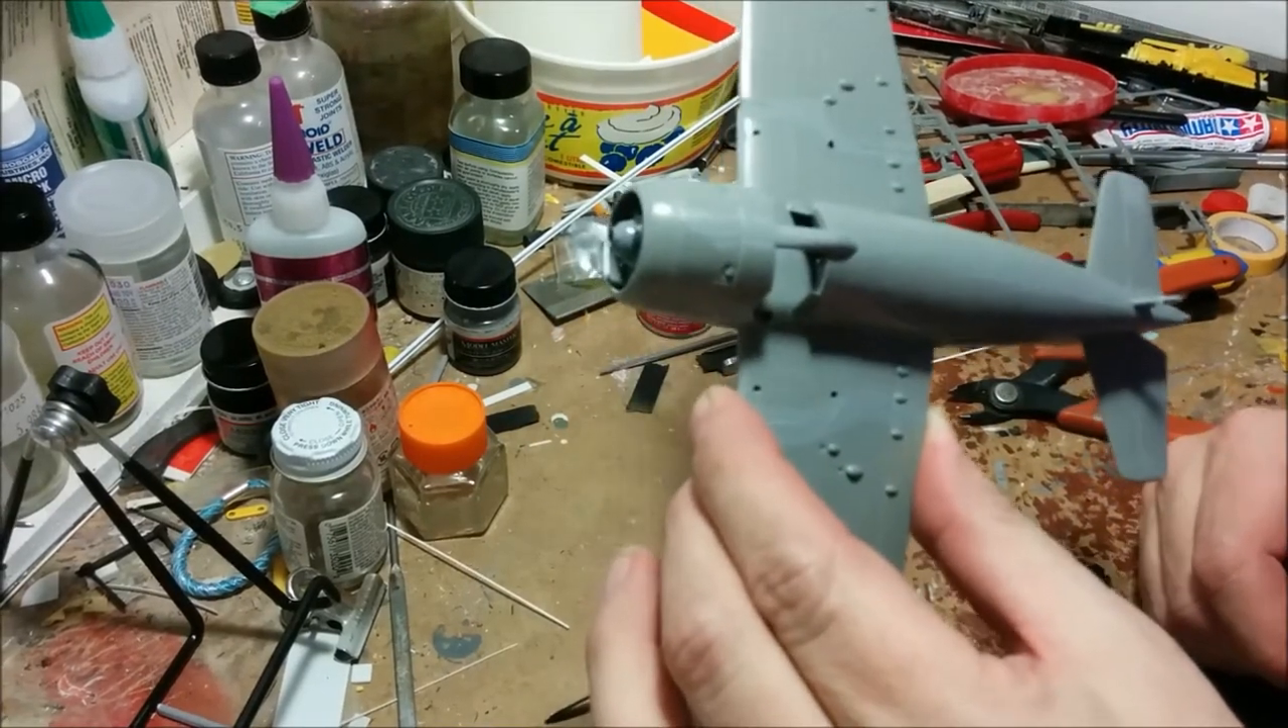The propeller is not permanently in place, but the engine has been installed and the cowling's in place.